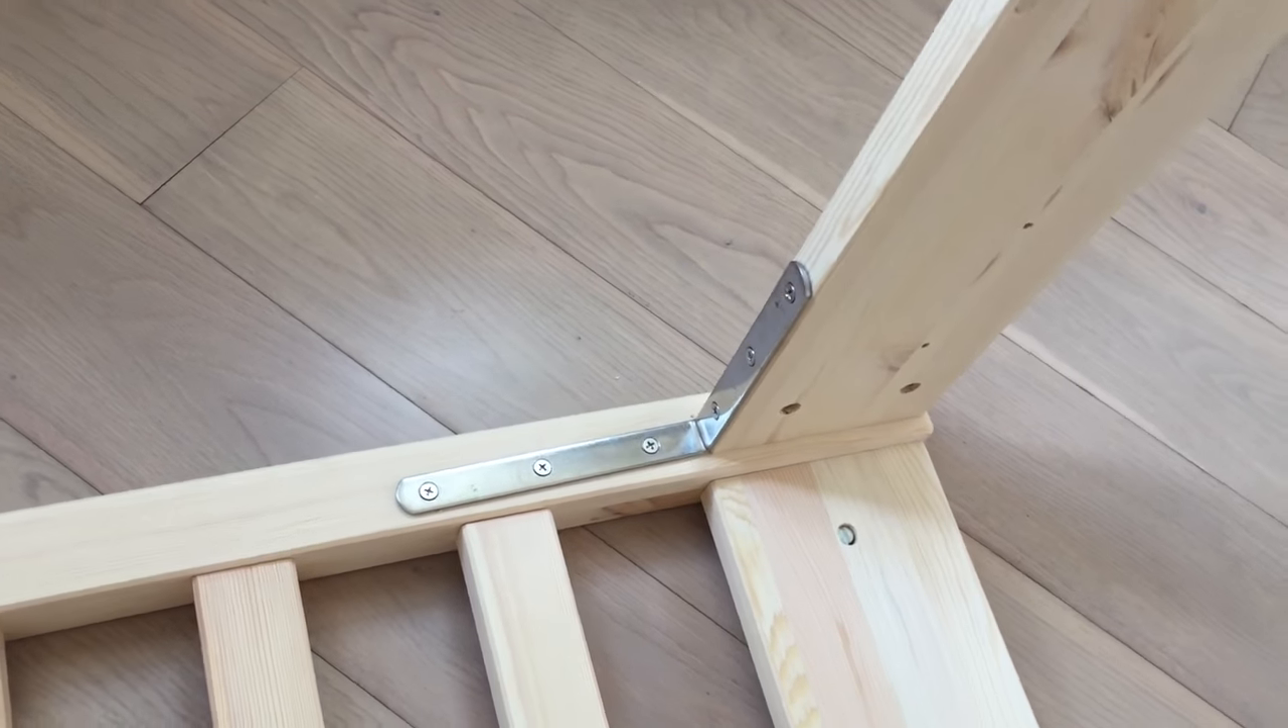So here we are with the brackets installed.